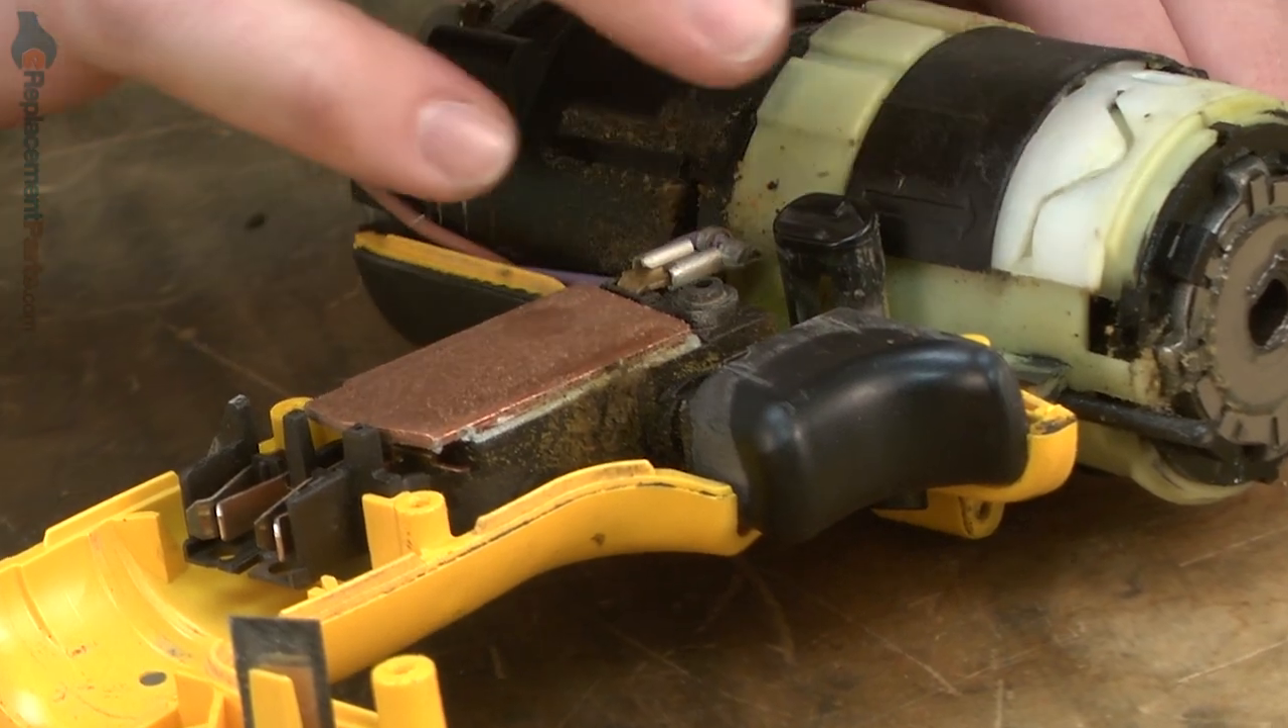With the housing removed, now I have access to the motor, transmission, and switch assemblies.